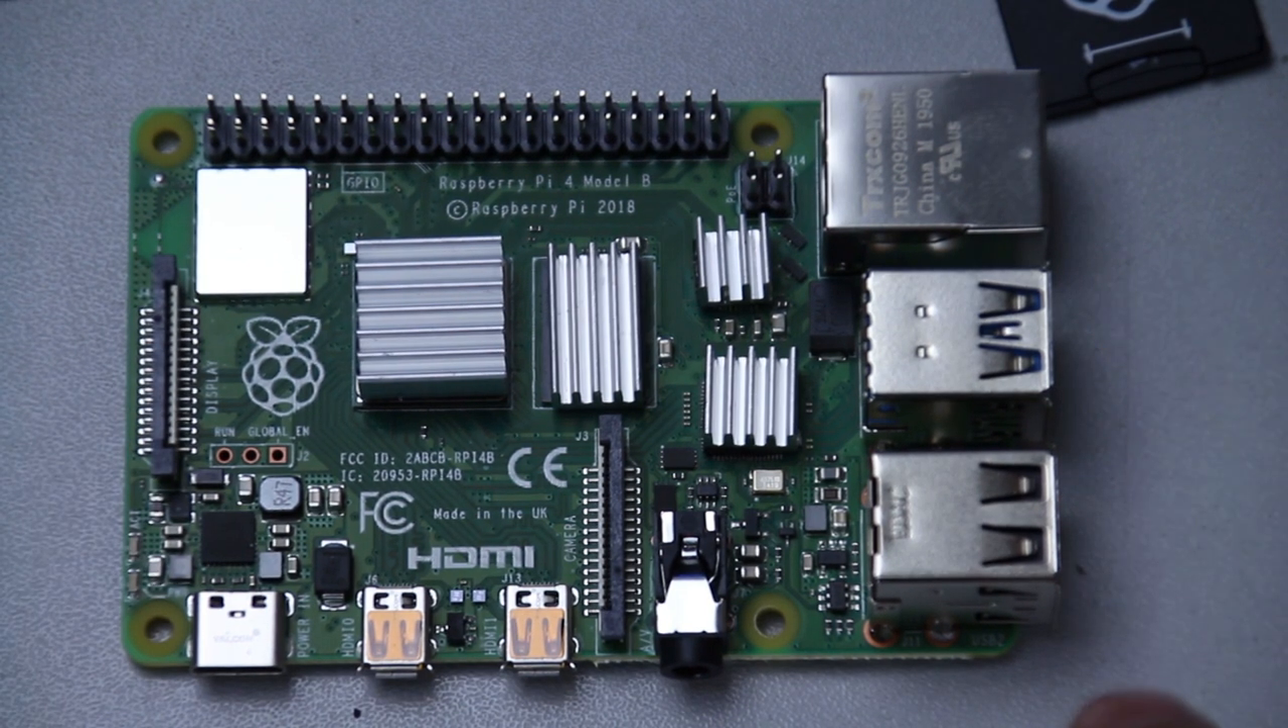So I think now the heat sinks are in their place.